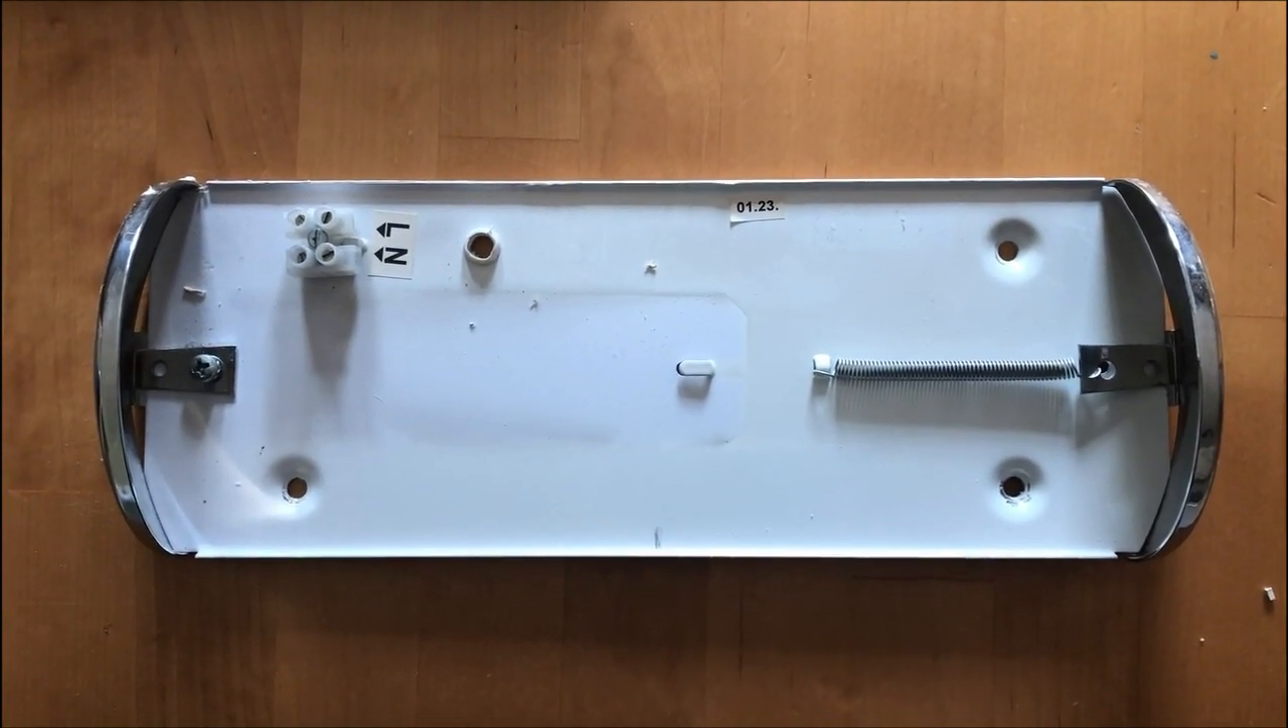And now I've removed all of the components. I've kept the original terminal block in the top left-hand corner.